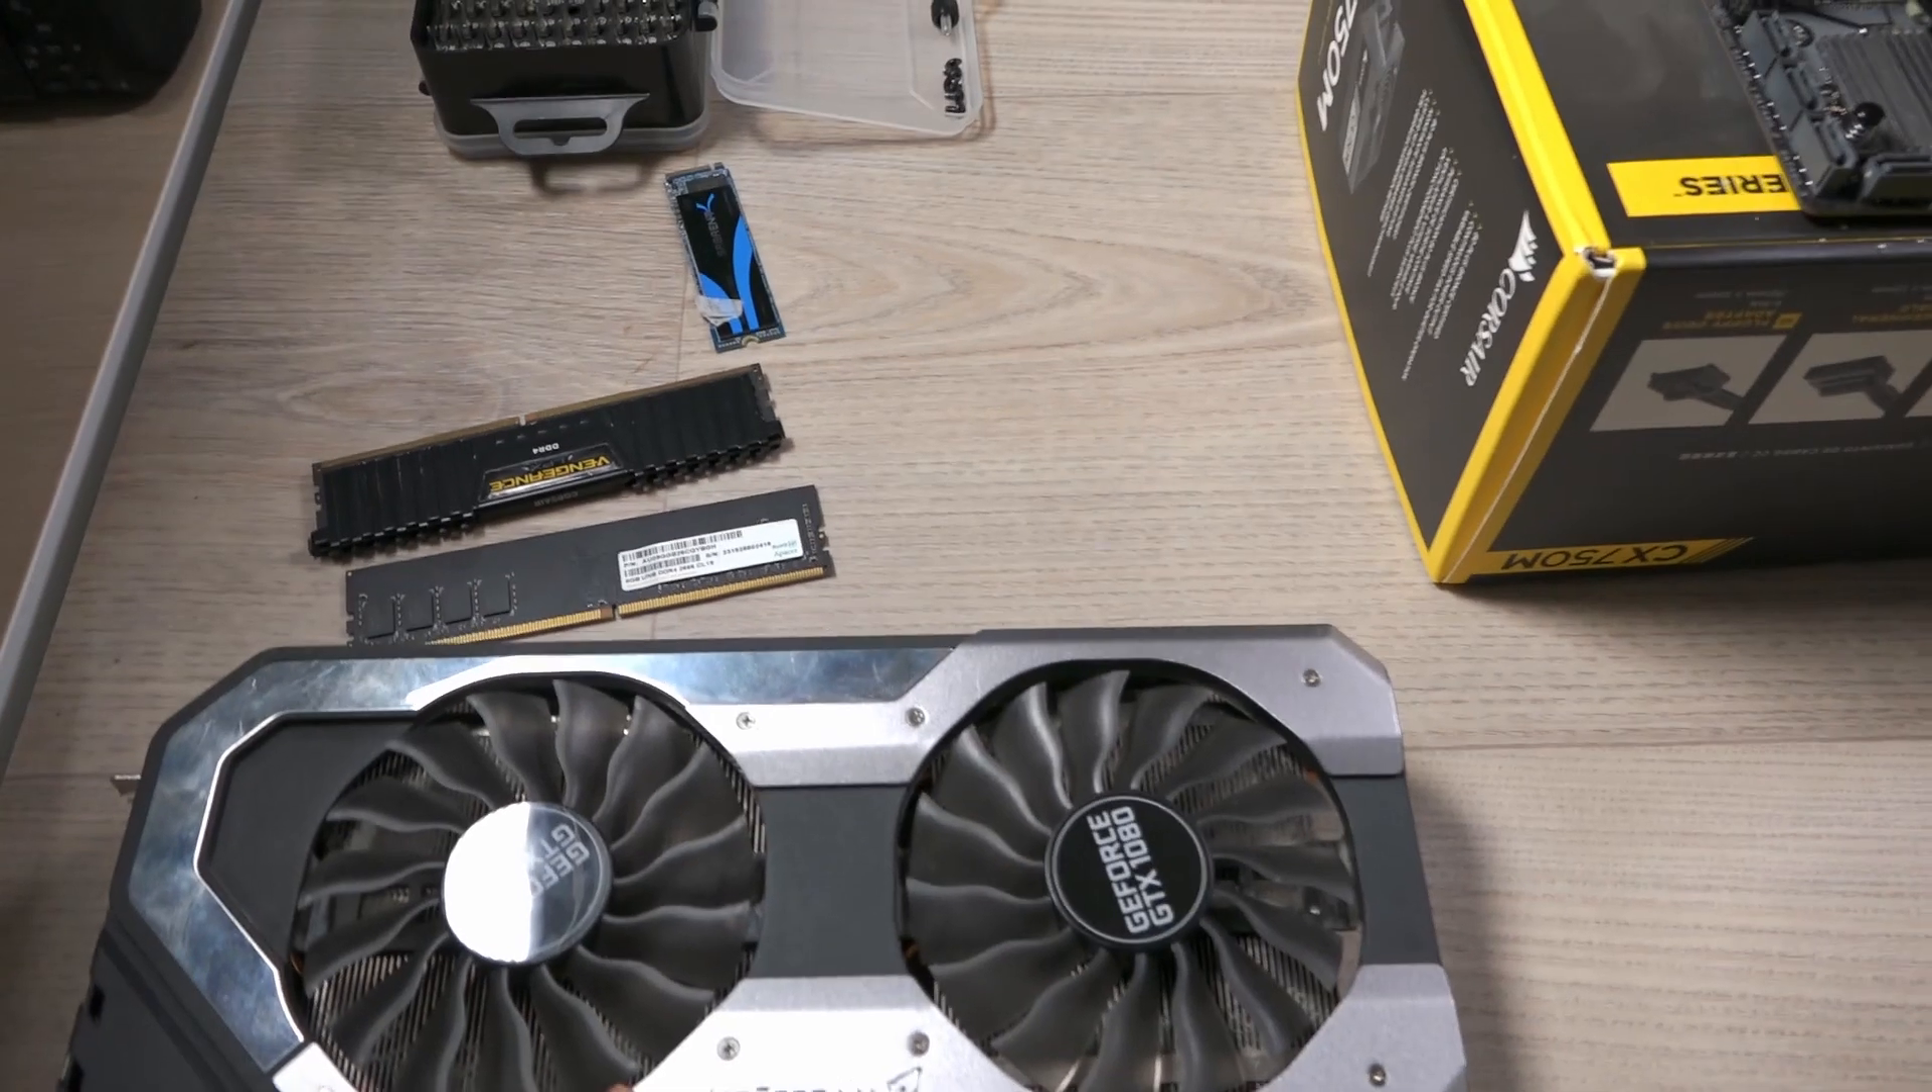I've decided to remove the inner parts and breadboarded and I've also removed the 1080 GPU the two sticks of RAM and the one NVMe SSD.